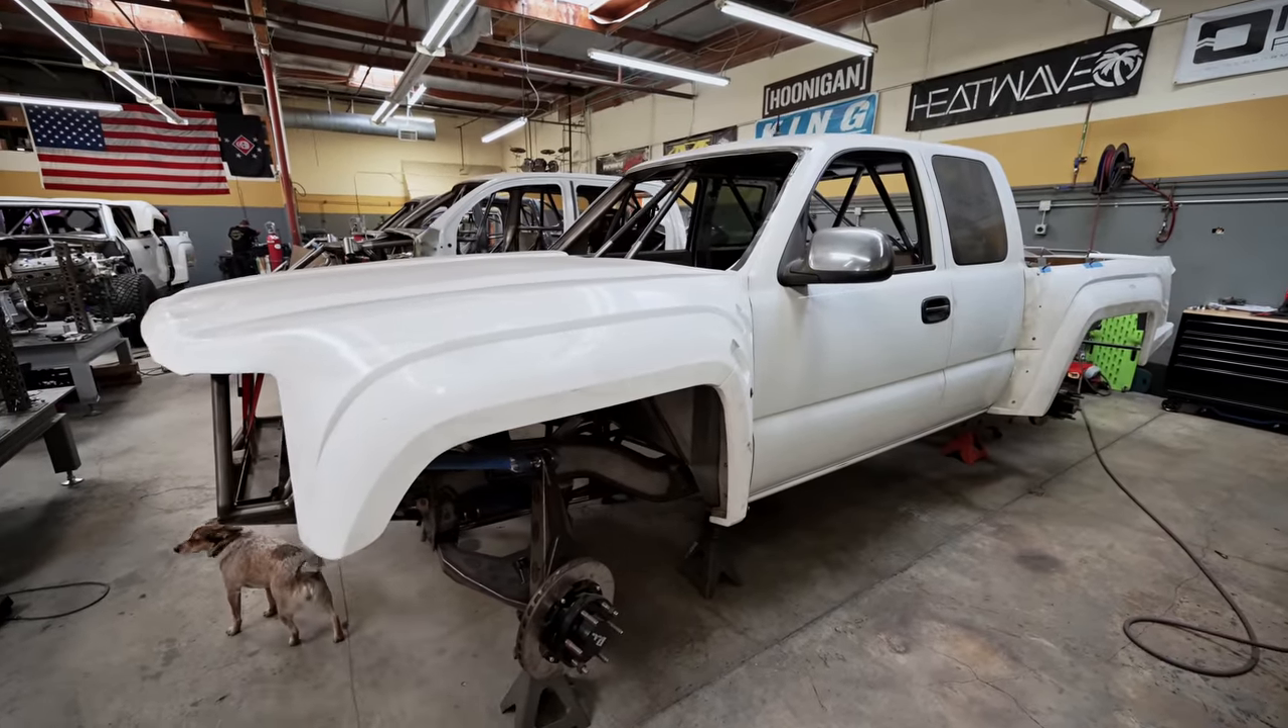Got the front clip on there mini fenders are in place.